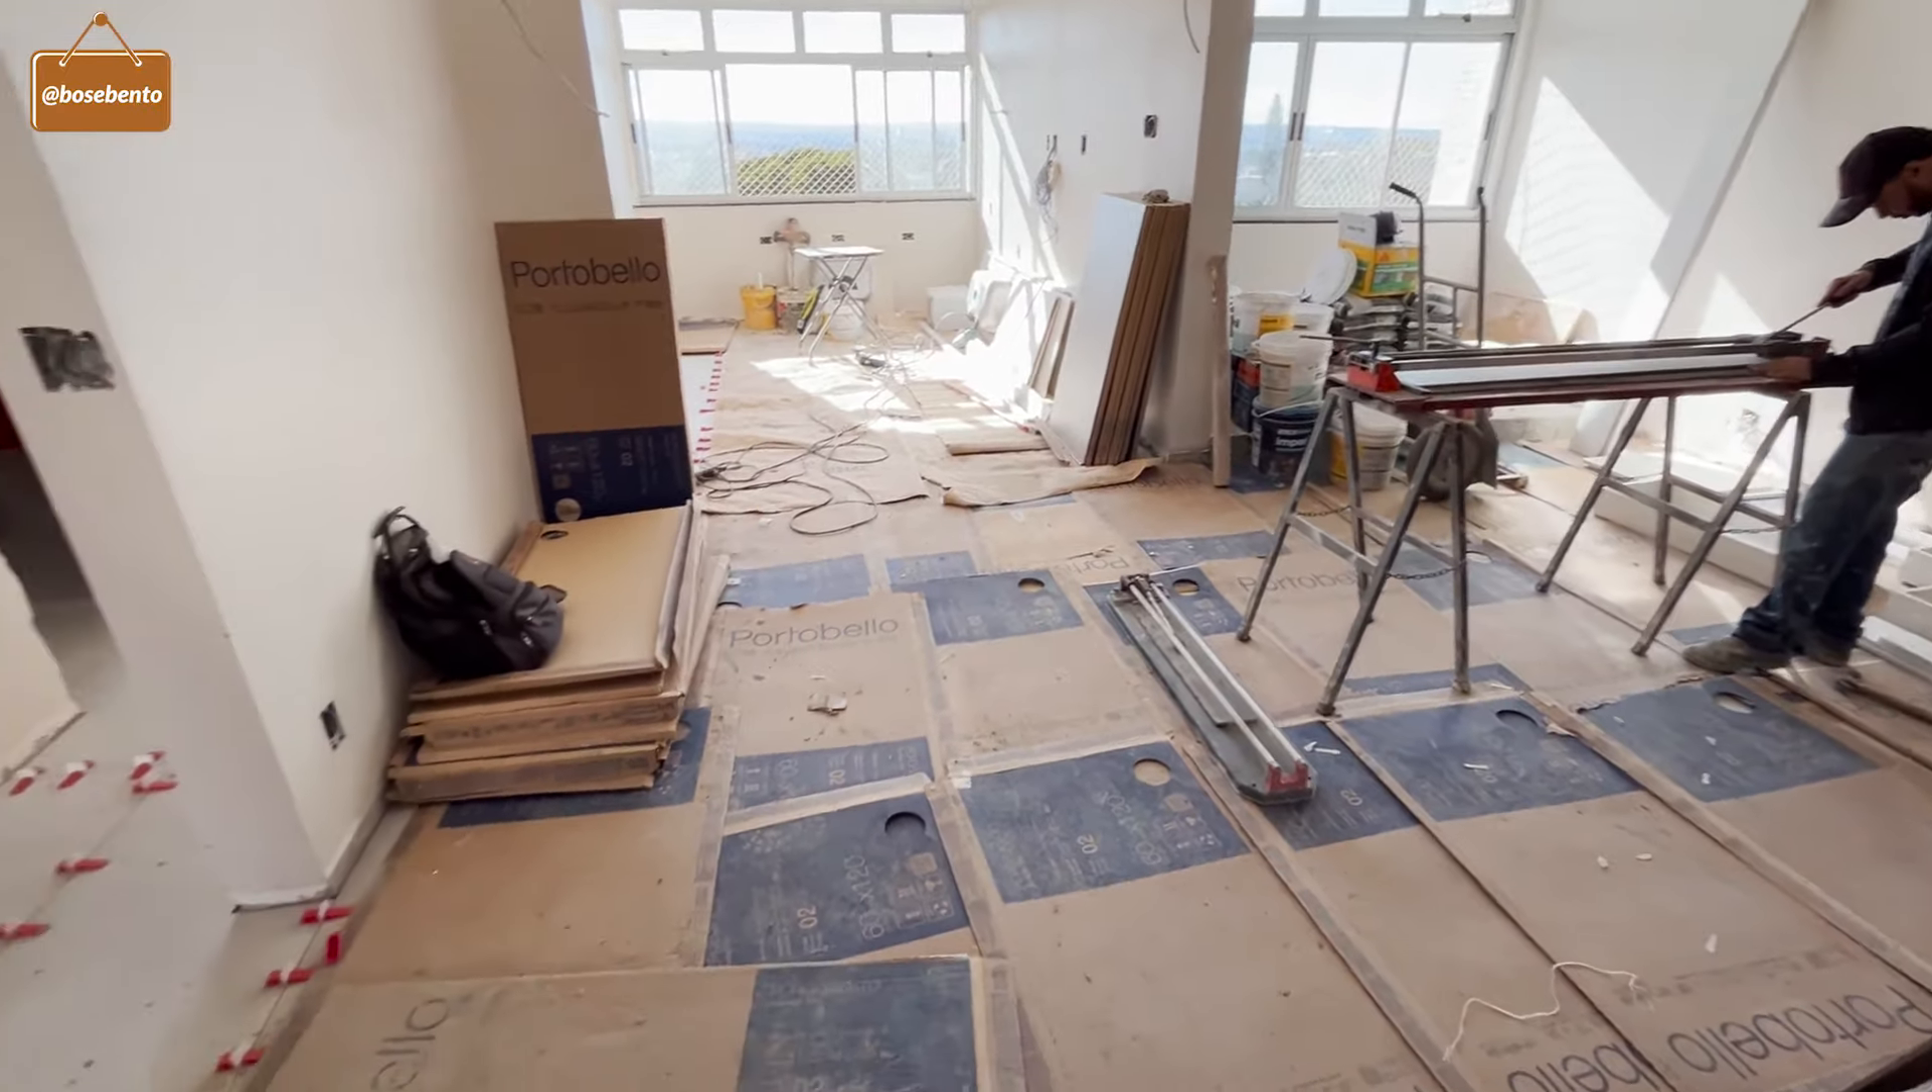E avançando aqui para a sala, toda essa área do piso aqui, vocês estão vendo que a gente já colocou as caixas por cima, né?